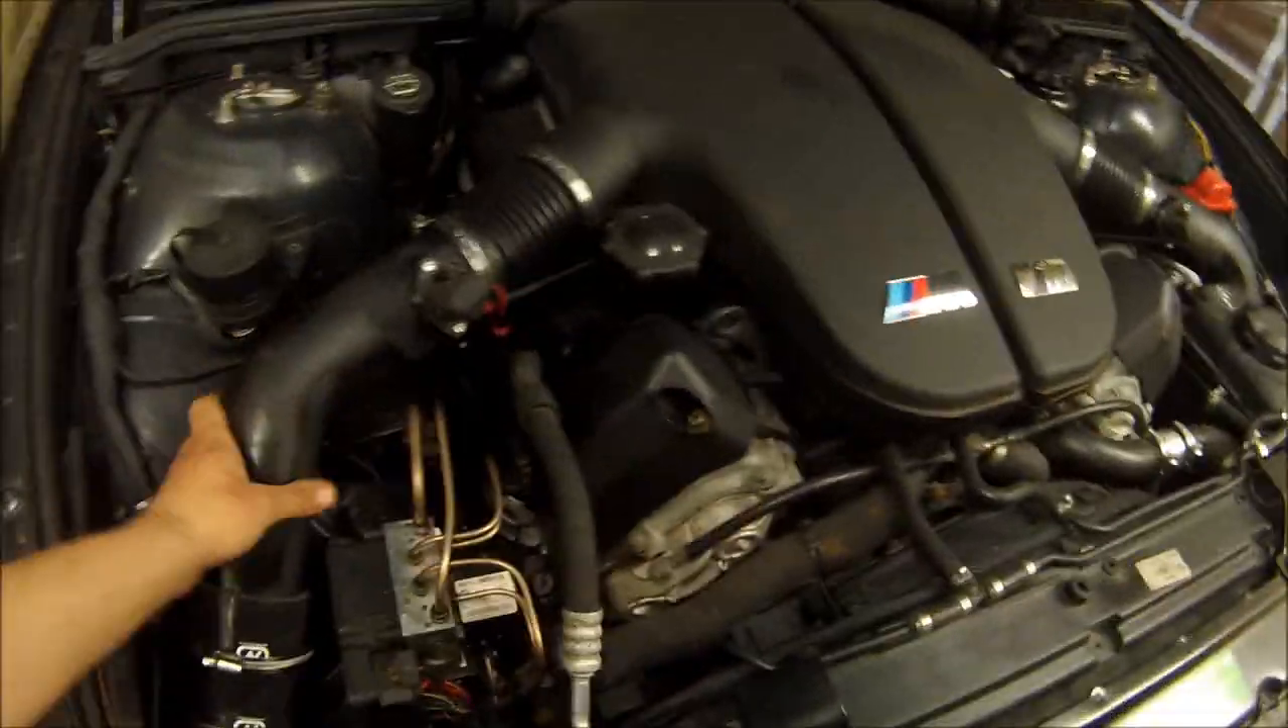That's the intake tubes back on as you can see again, Tony the Tiger effect.